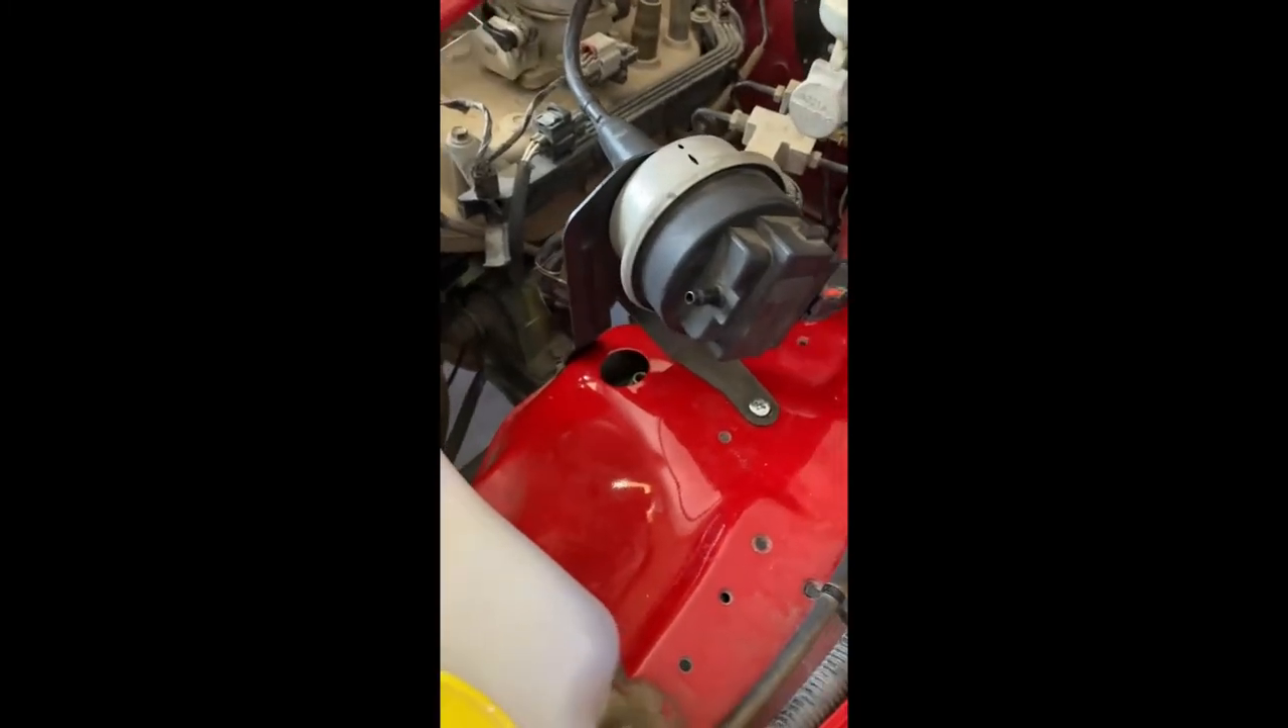I installed the servo unit here. You can see the bracket. I put a number 14 sheet metal screw there.